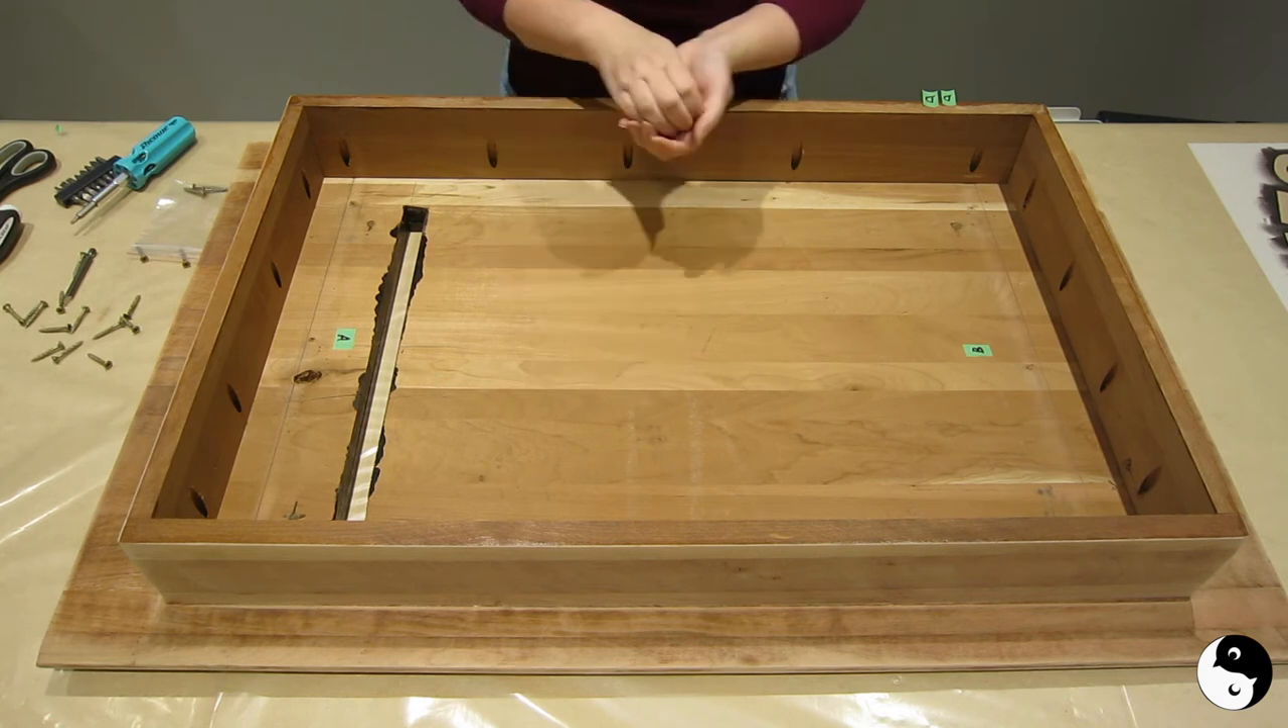Now all the screws are removed from the pocket holes.